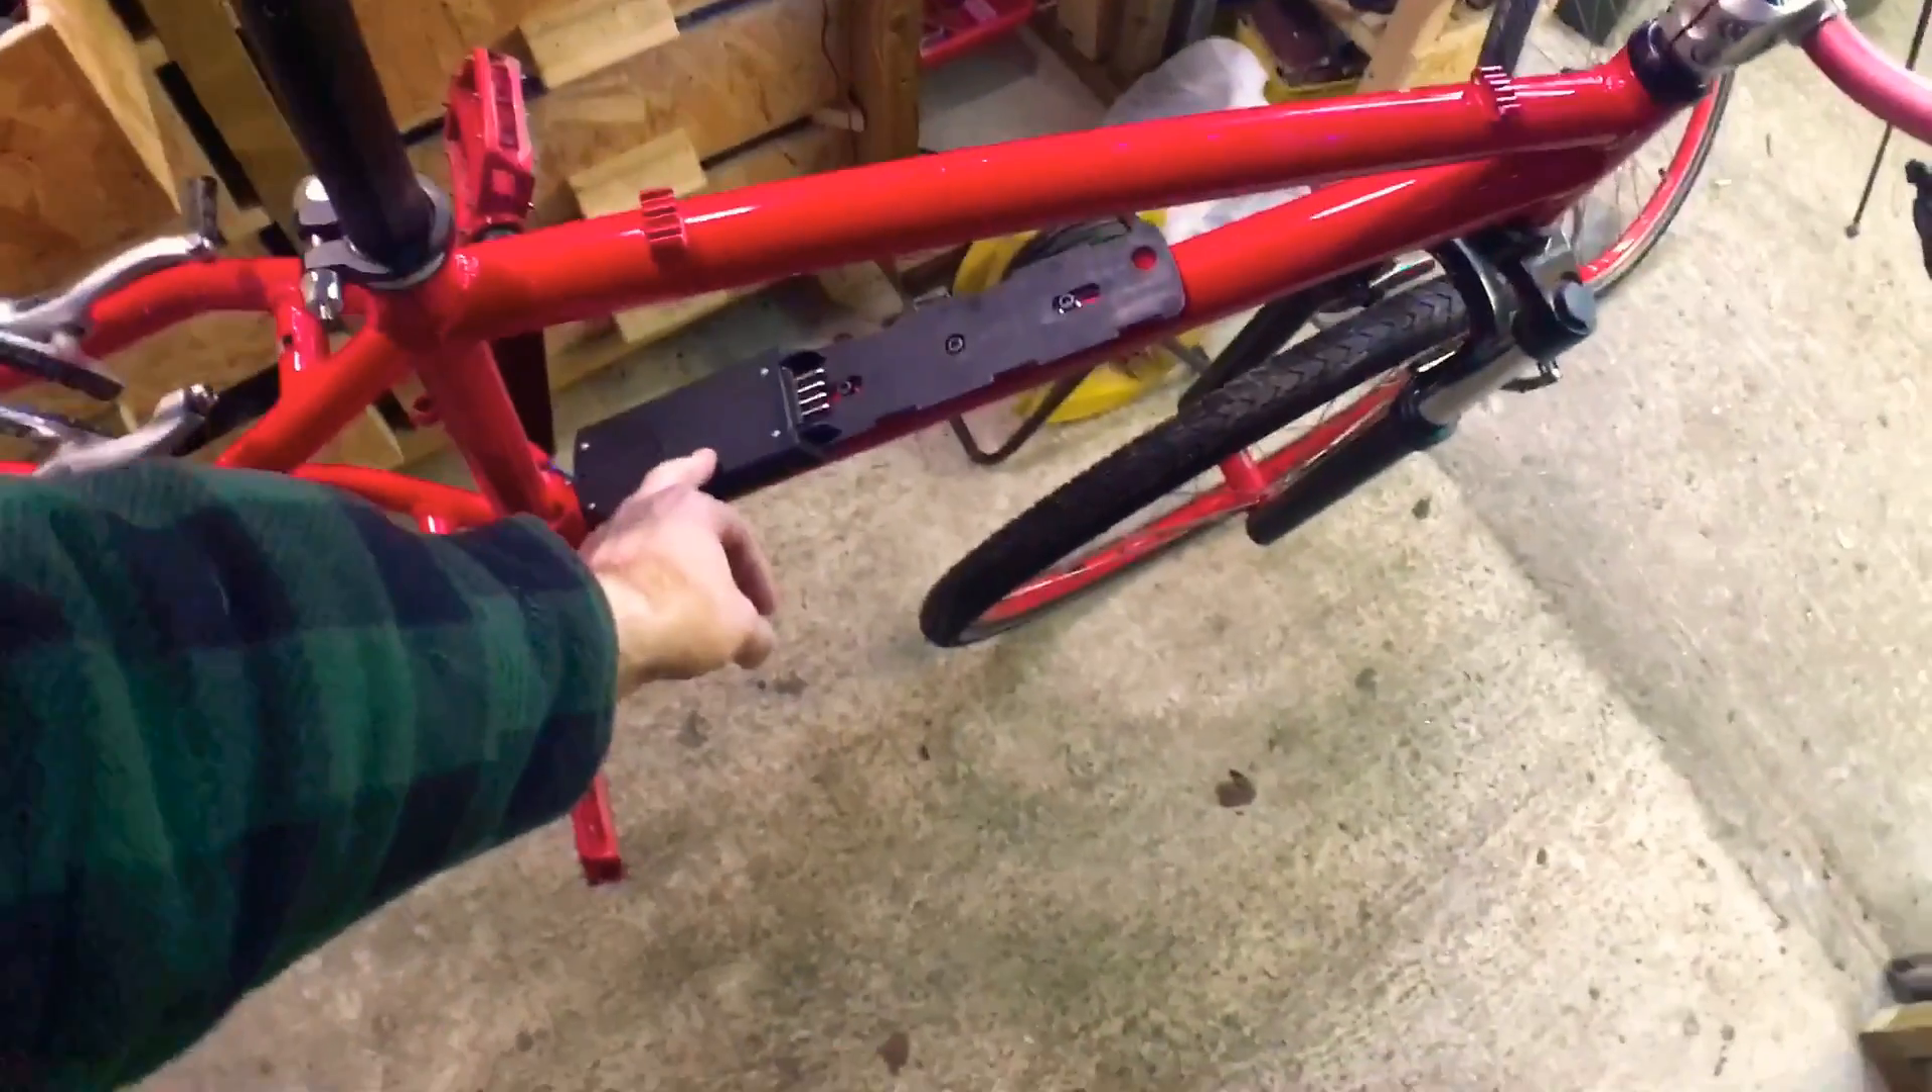I've already got the battery bracket on here I've actually mounted this in four places.